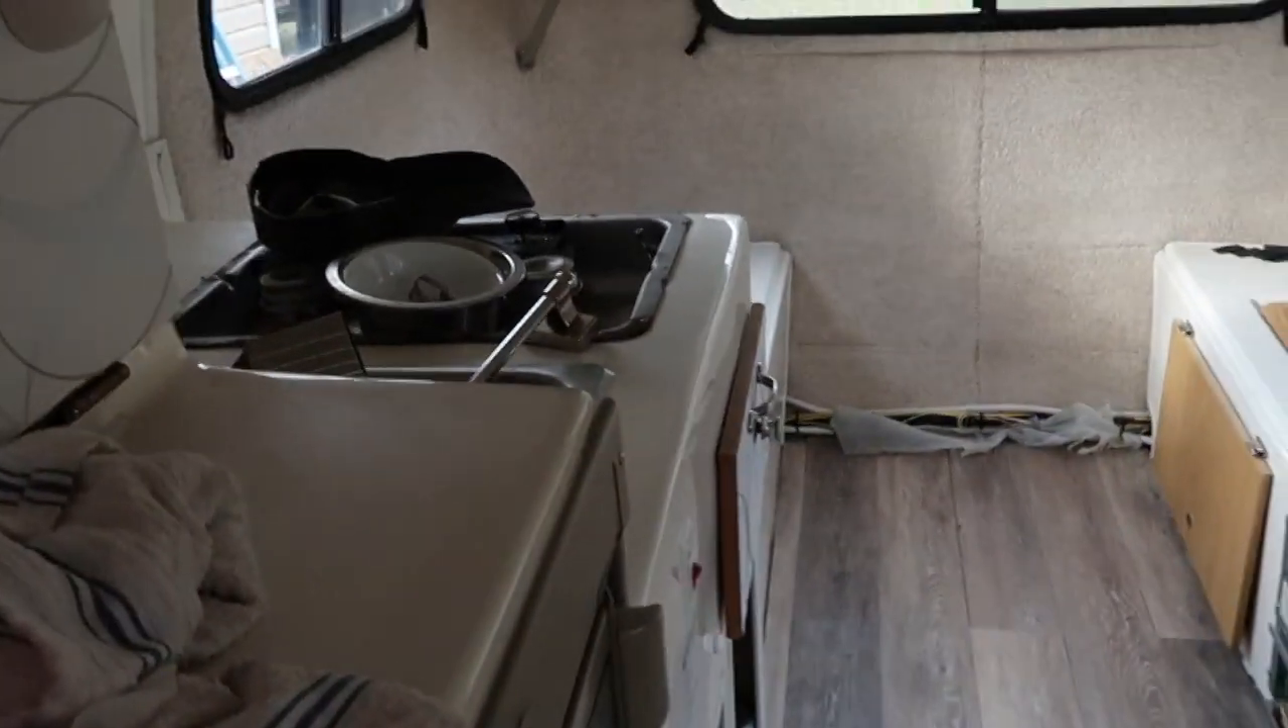Looks like the flooring is laid.